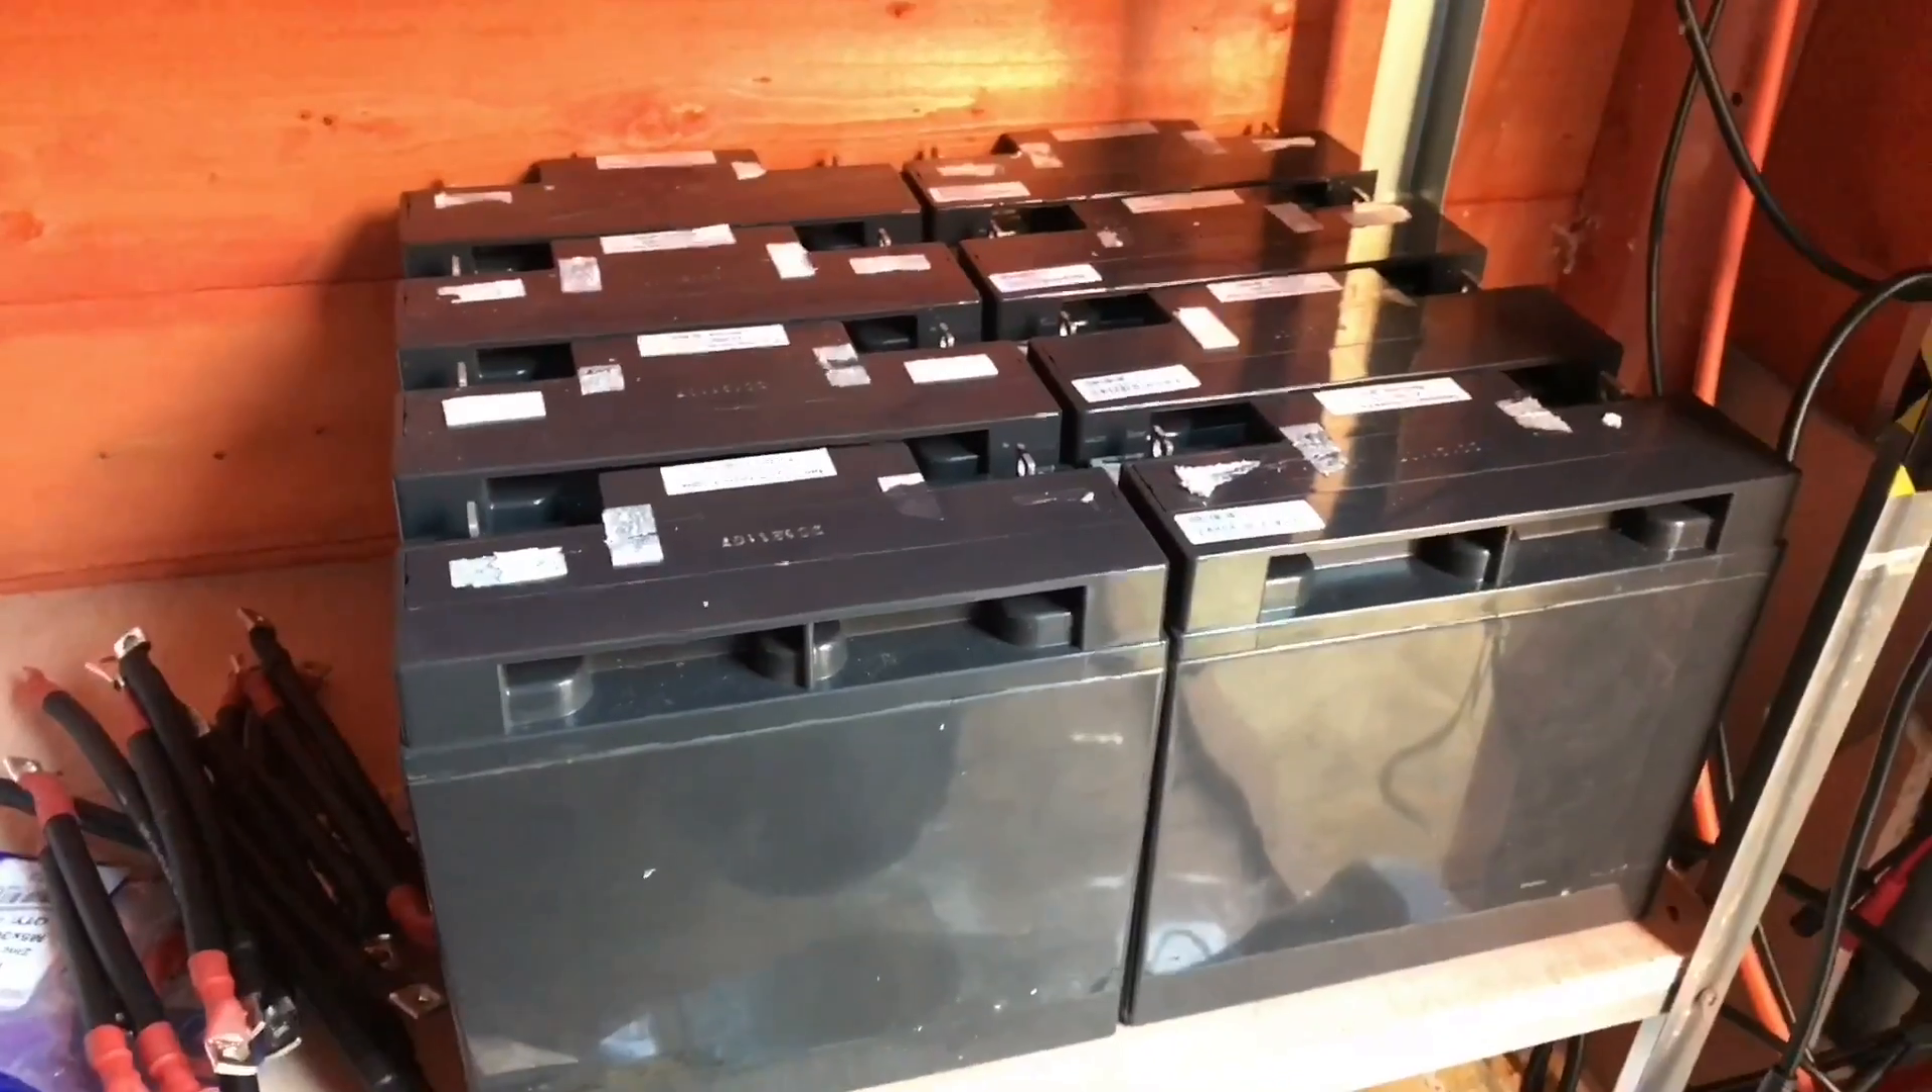Right, all the batteries are in position, and I need to get cracking, really, because the light's going to go in an hour or so.